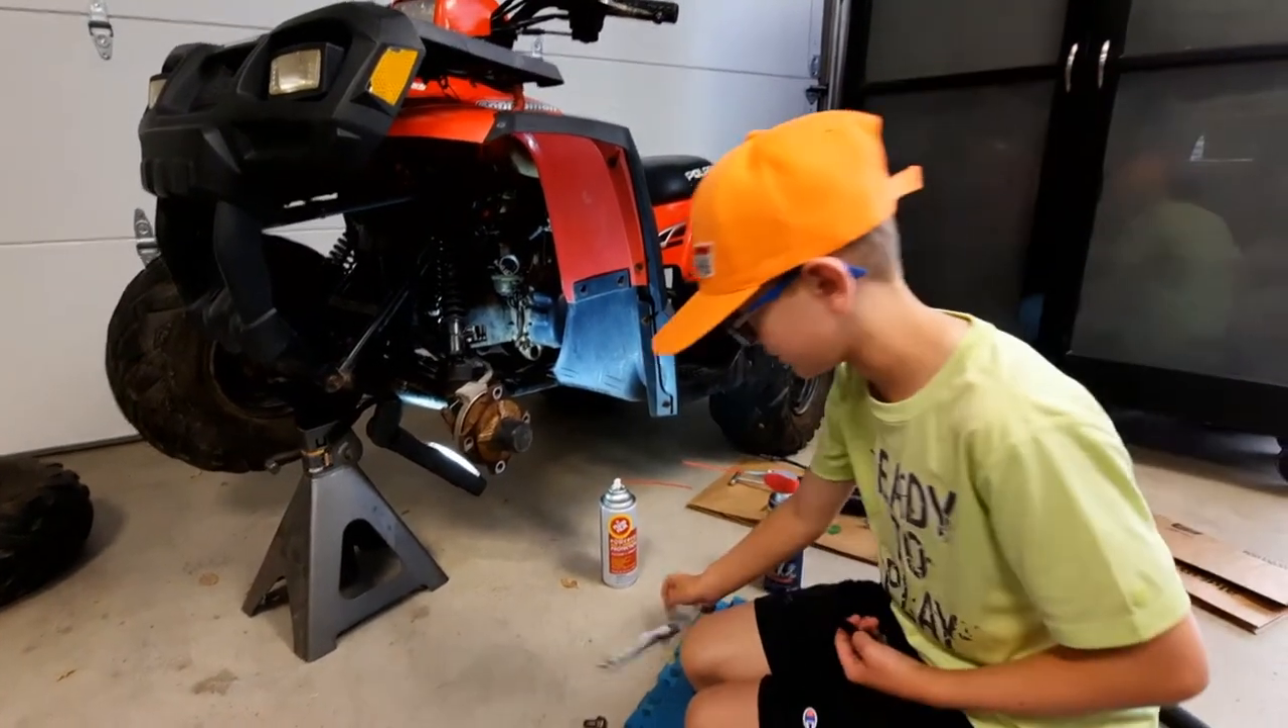We just took the wheel and tire off, but it was pretty hard to get them out.